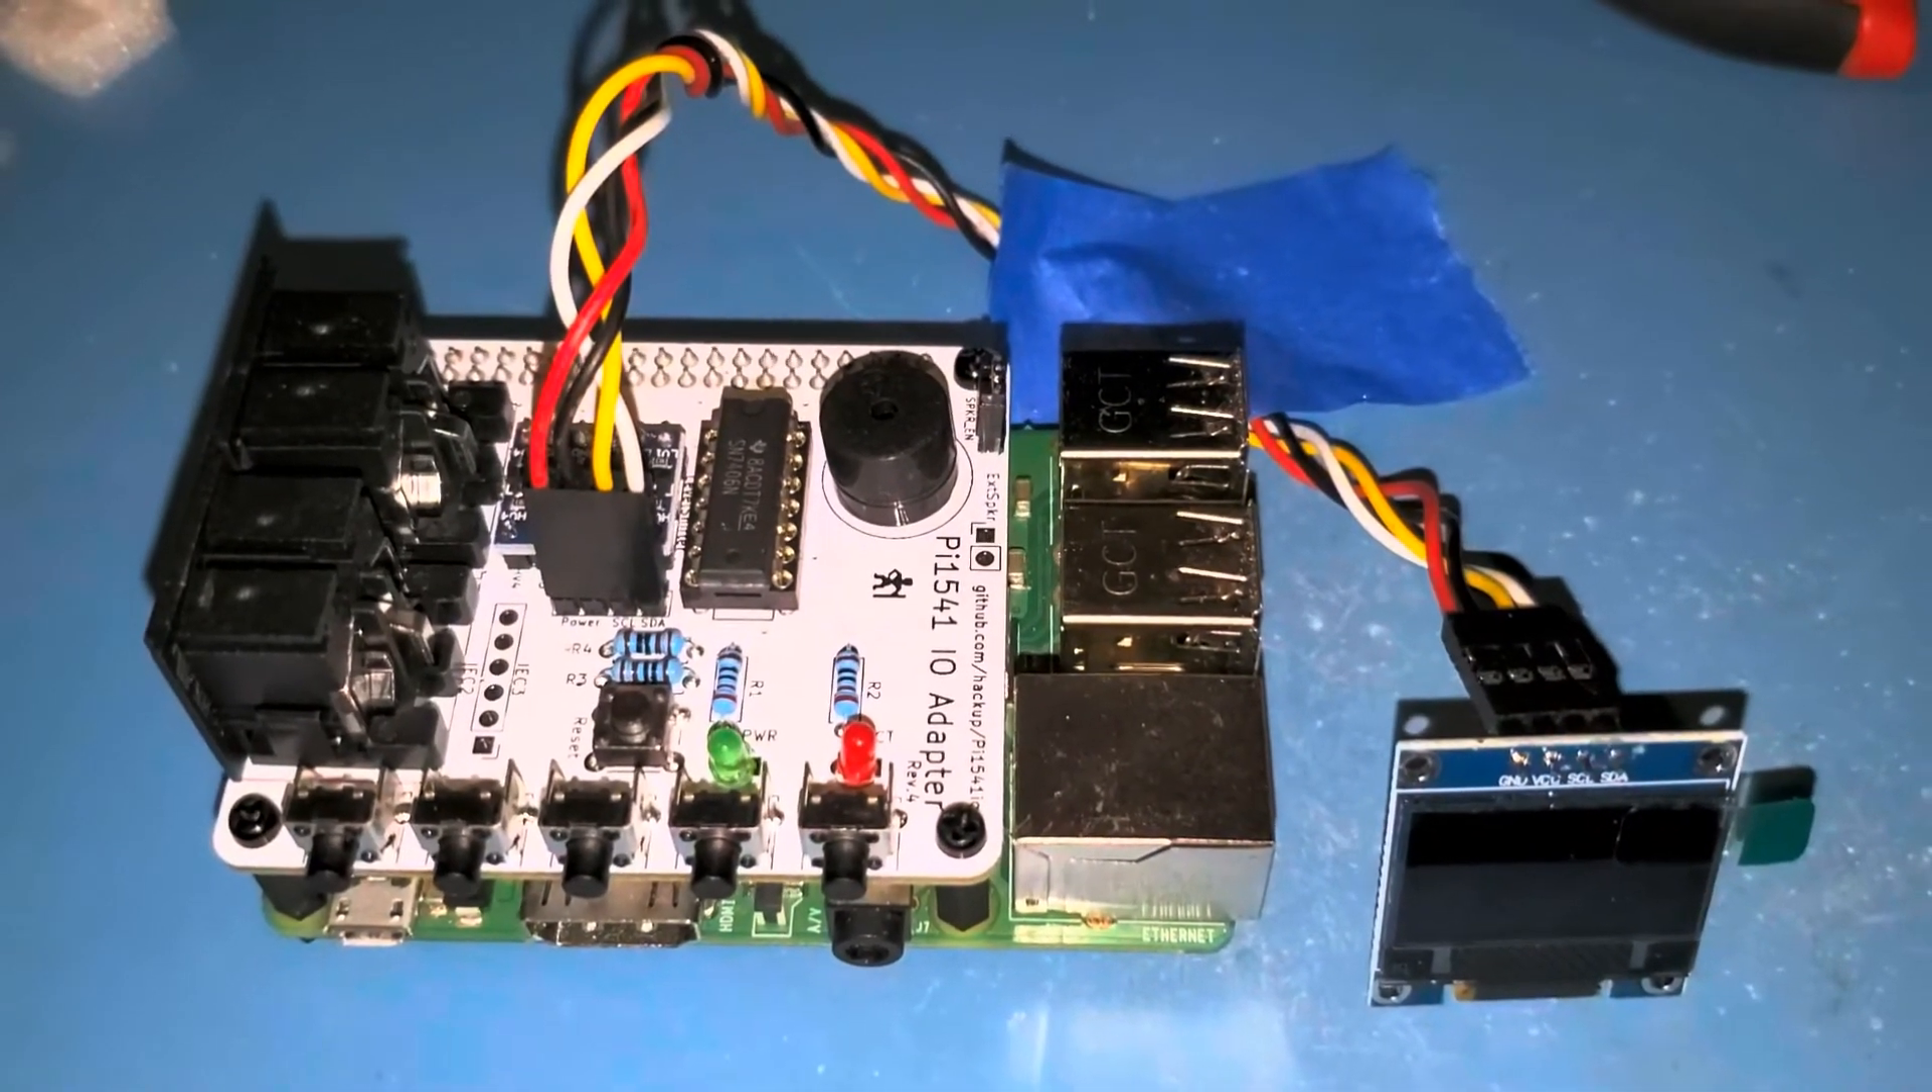The Pi hat is on a Raspberry Pi 3B plus with the standoffs.